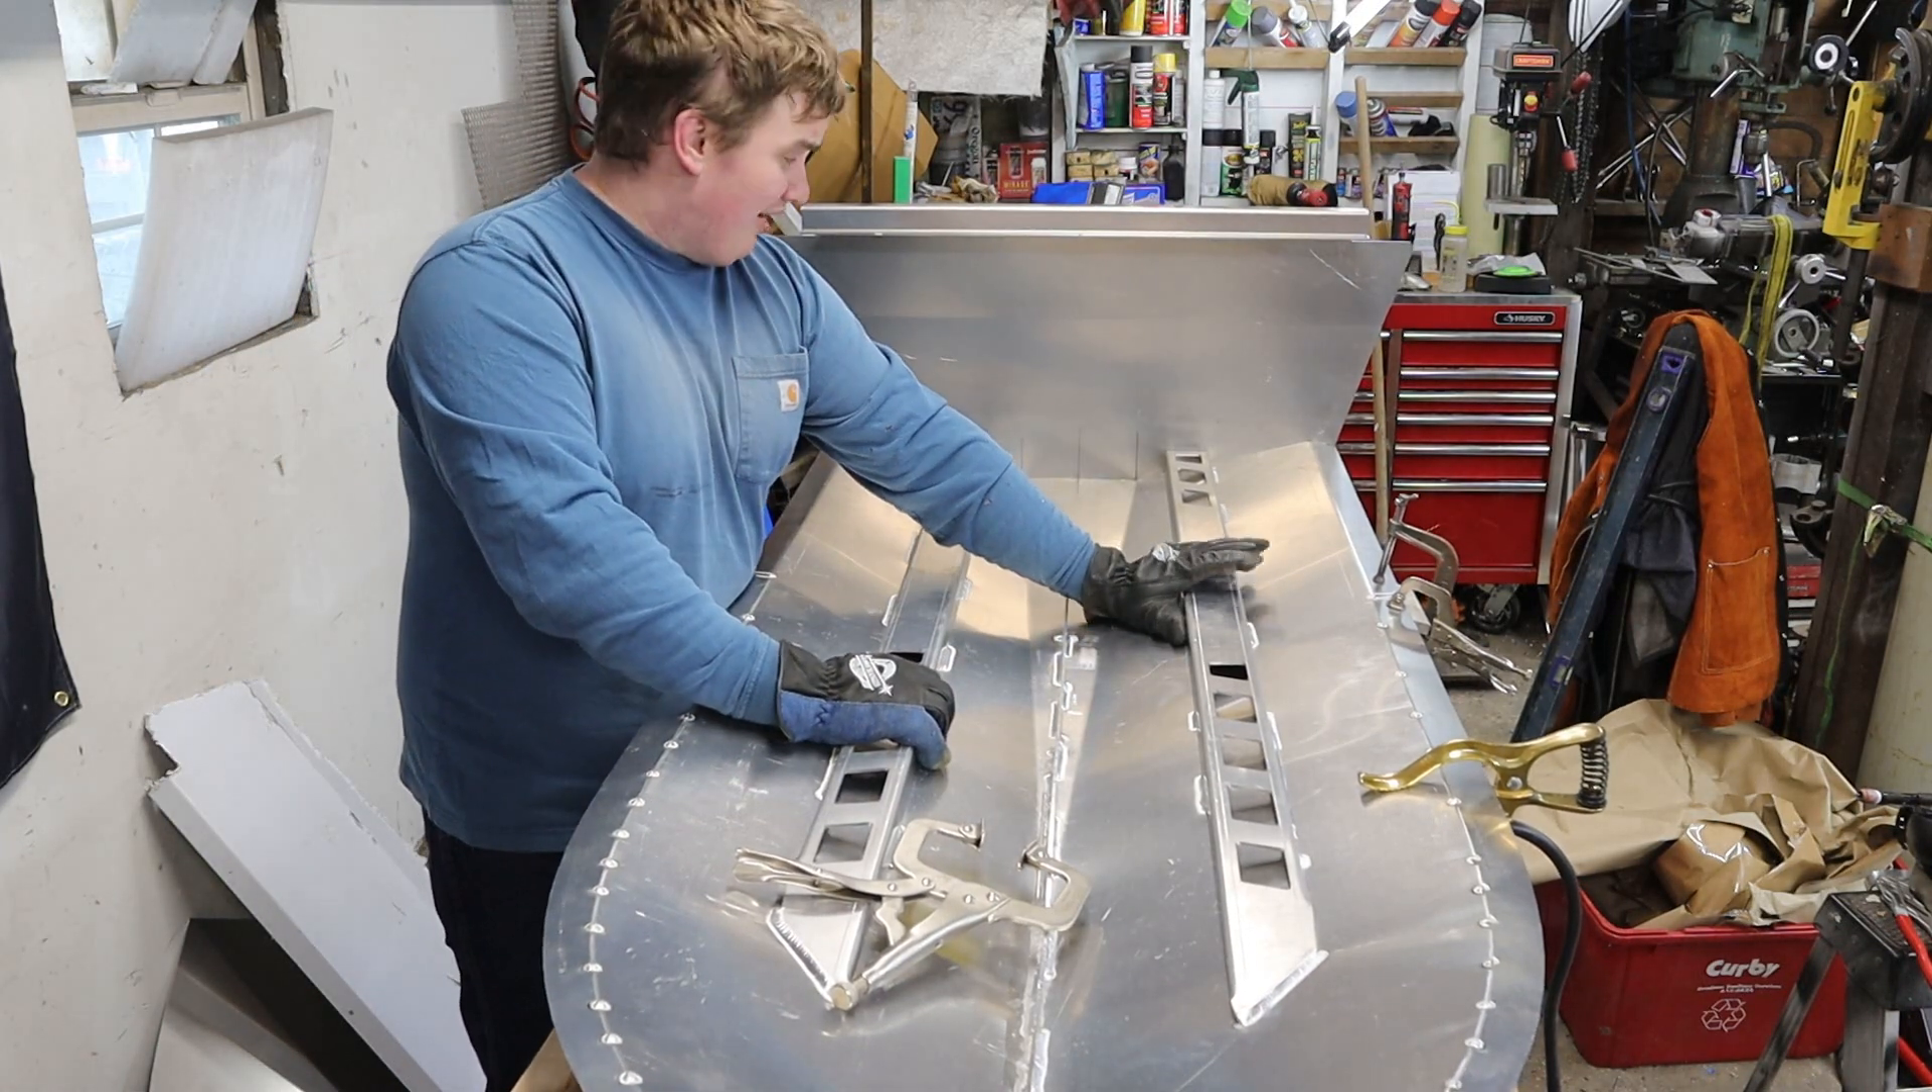I got my stringers placed in.